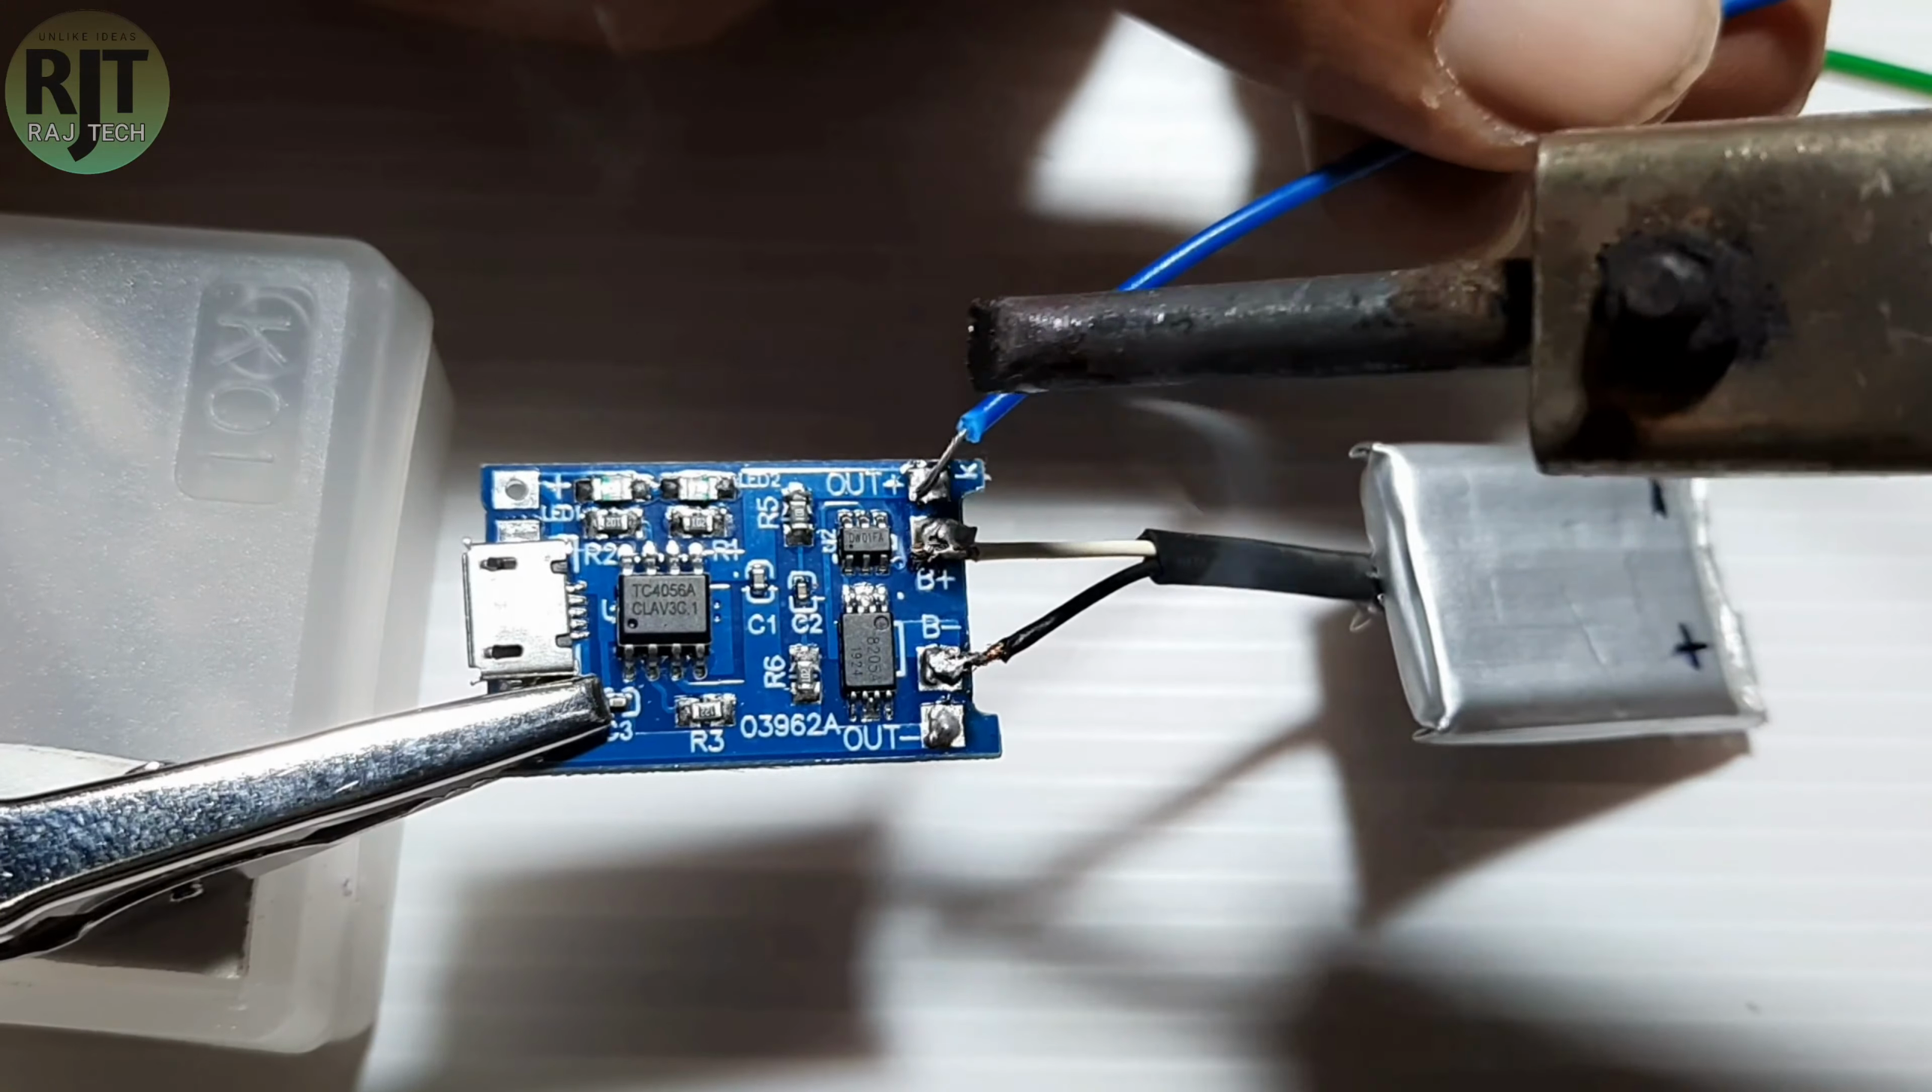जो हमारा black wire है यह हमारा negative का wire है जिसे मैंने B minus में connect किया है।